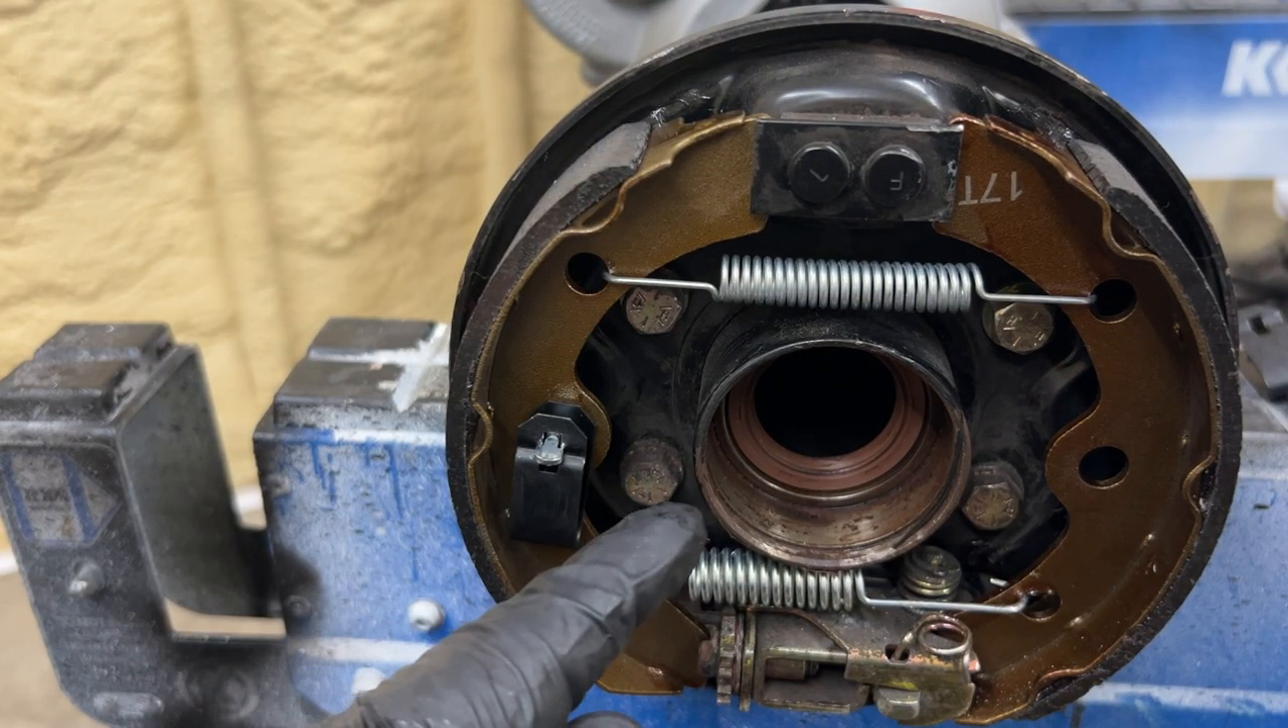Now, the springs are both on.